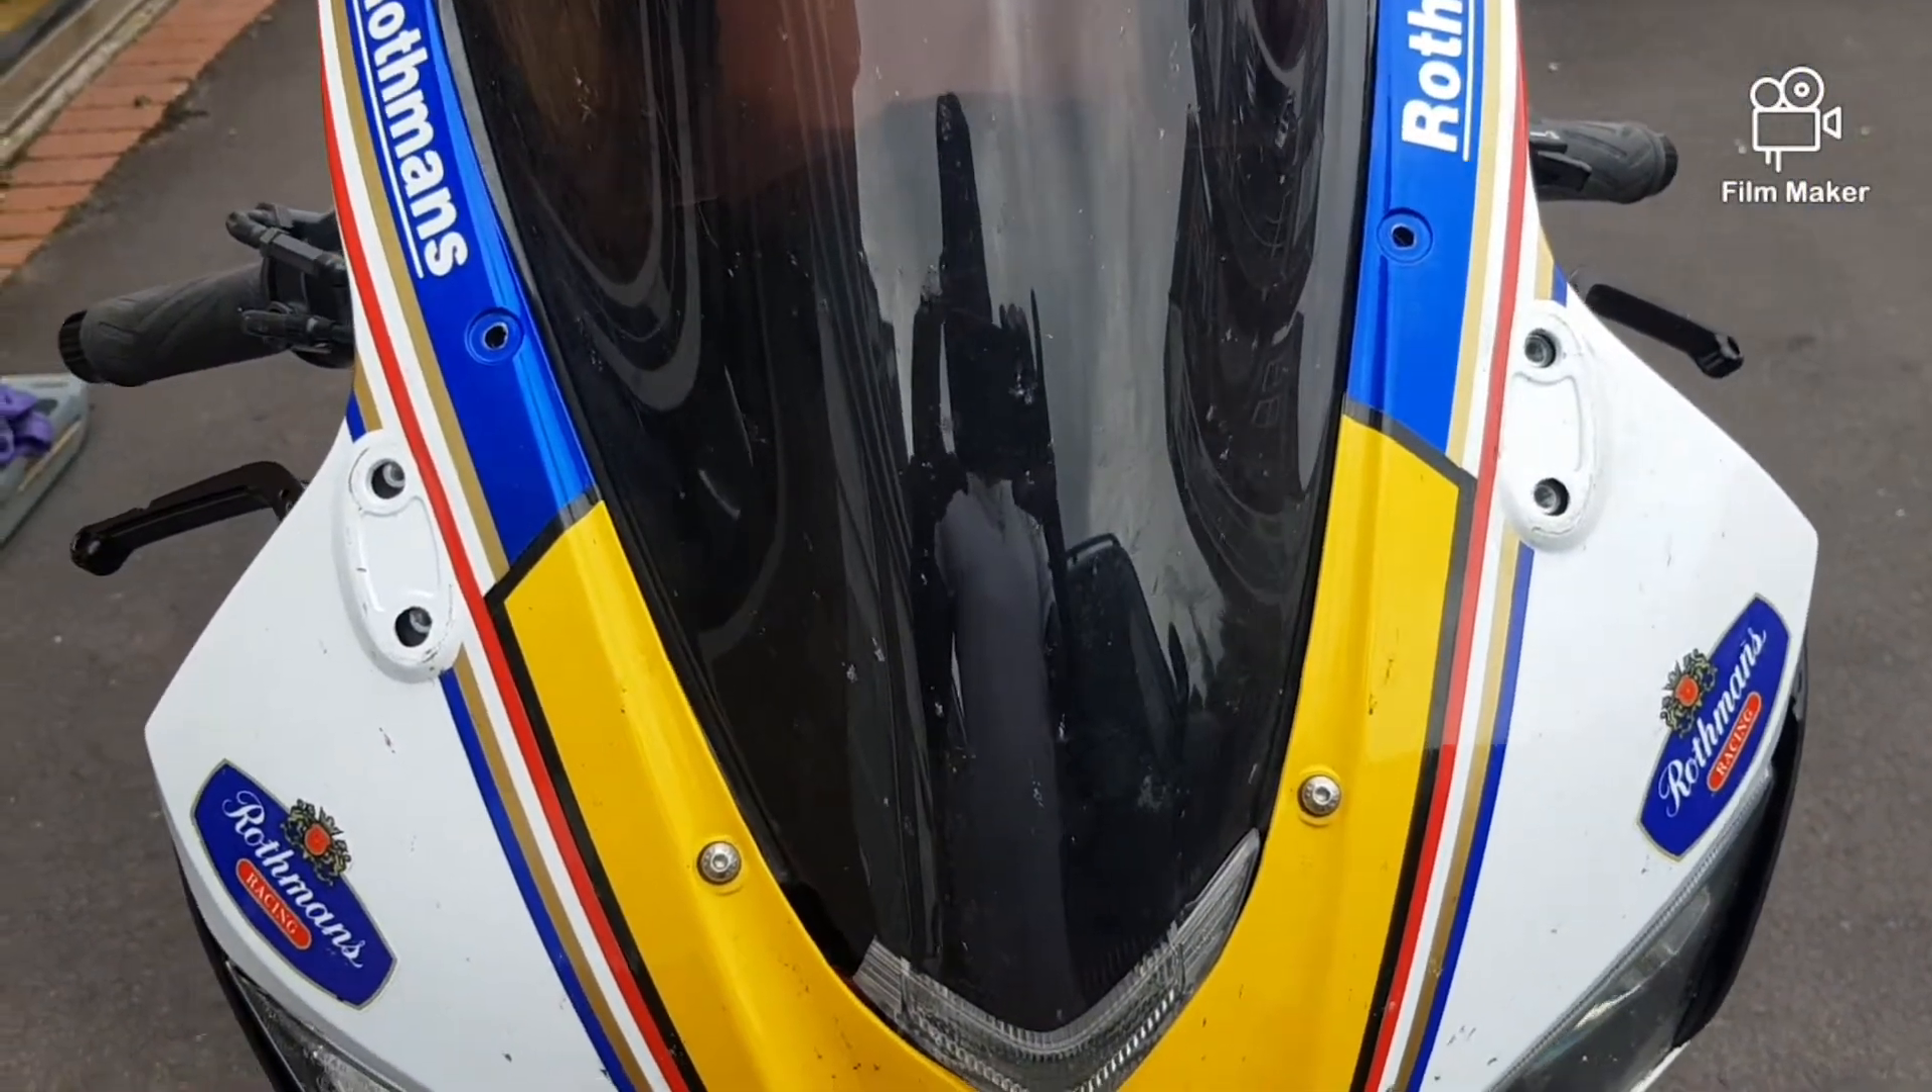Now I've removed the wing mirrors the mirrors off and I've removed some of the screws.